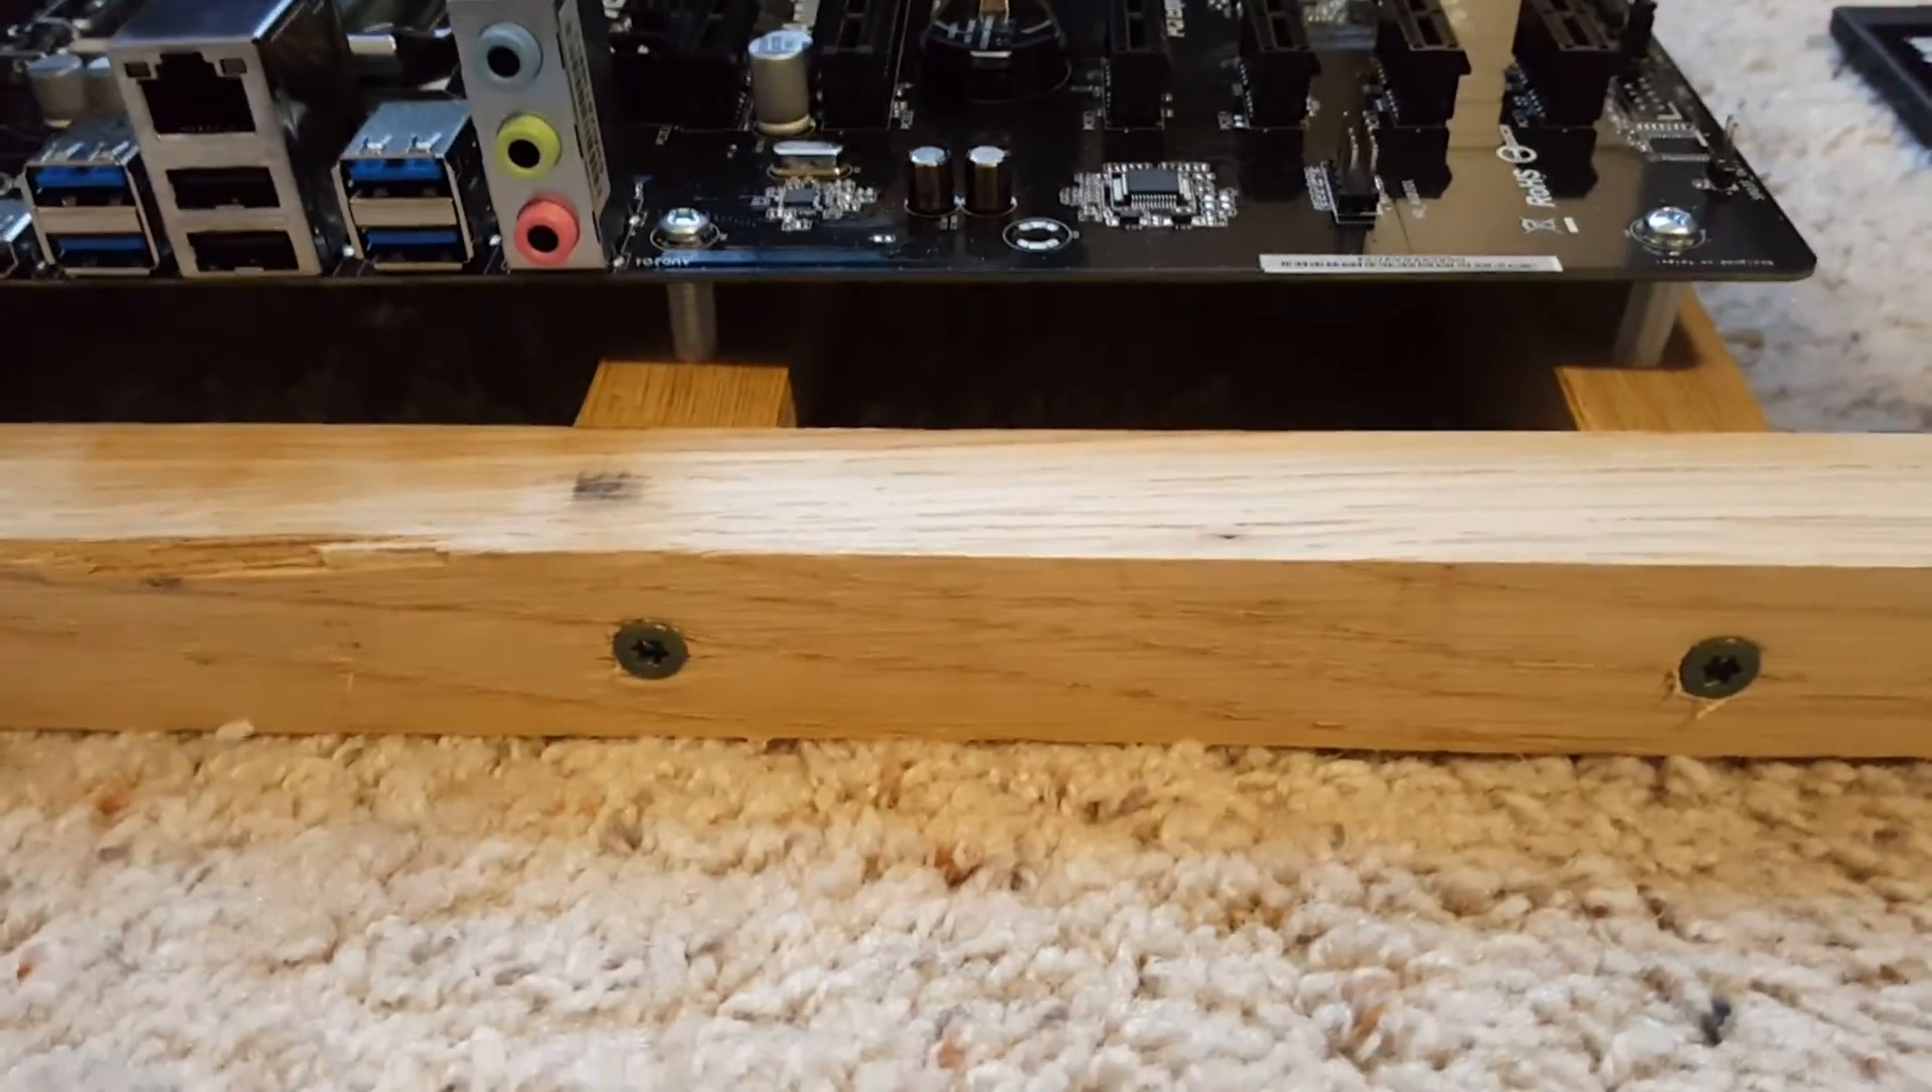So this is the as rock h97 anniversary board I went ahead and screwed it down I used some plastic risers.